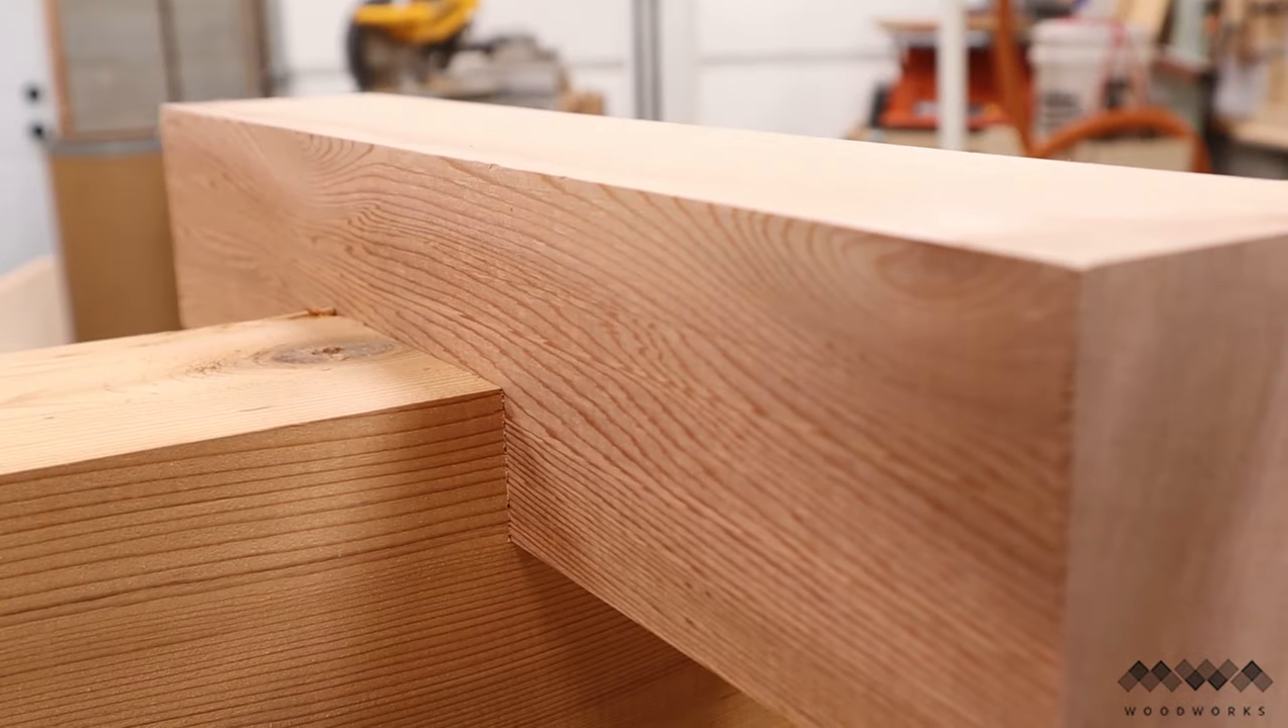And just like that, I have a clean notch and it's a good fit with the leg.